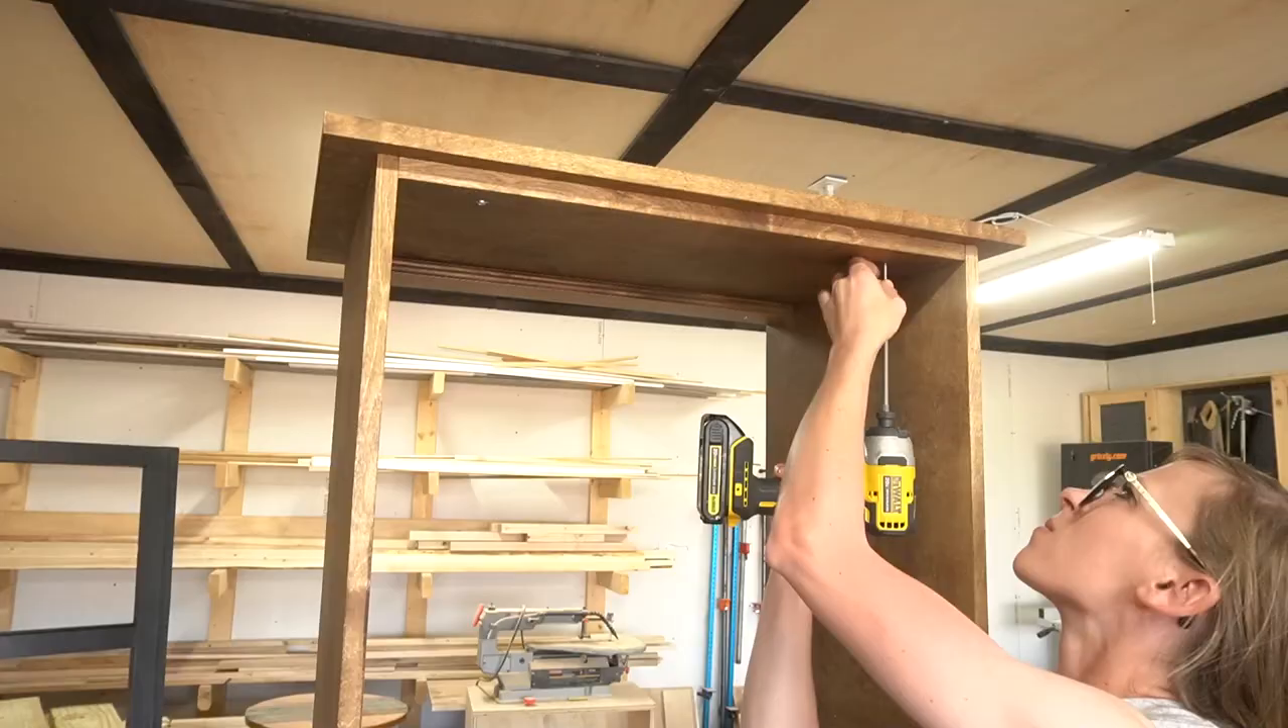Now all that's left is adding the back and the shelves.